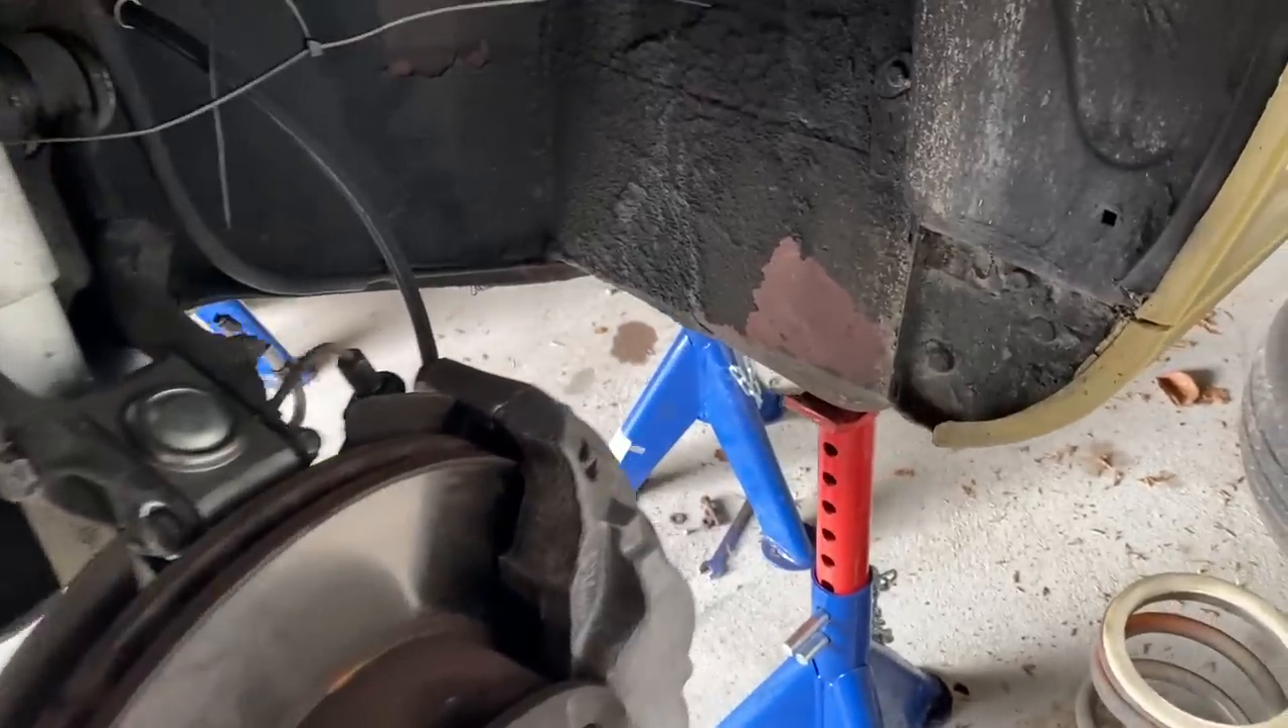As you can see, I finished up last night by putting the caliper back on and everything.